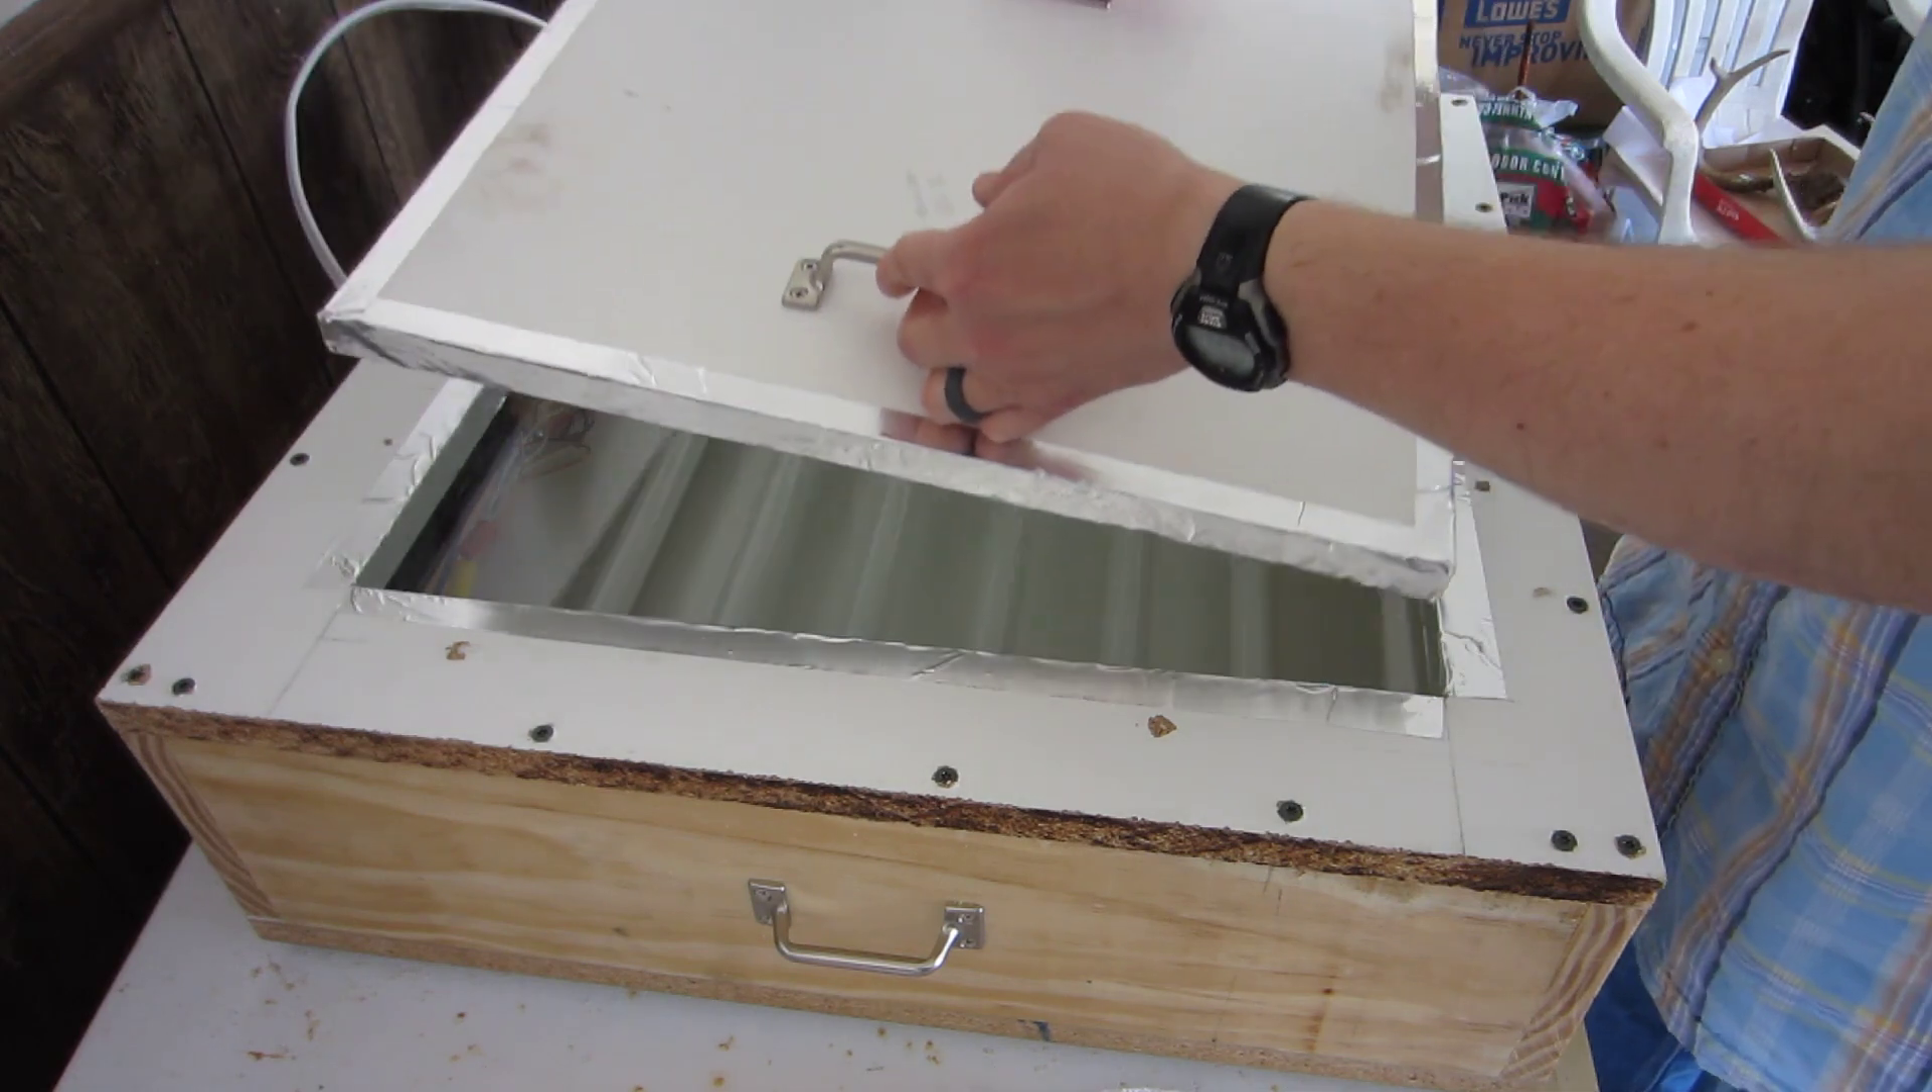We have fold the edges and we now have our handles on.